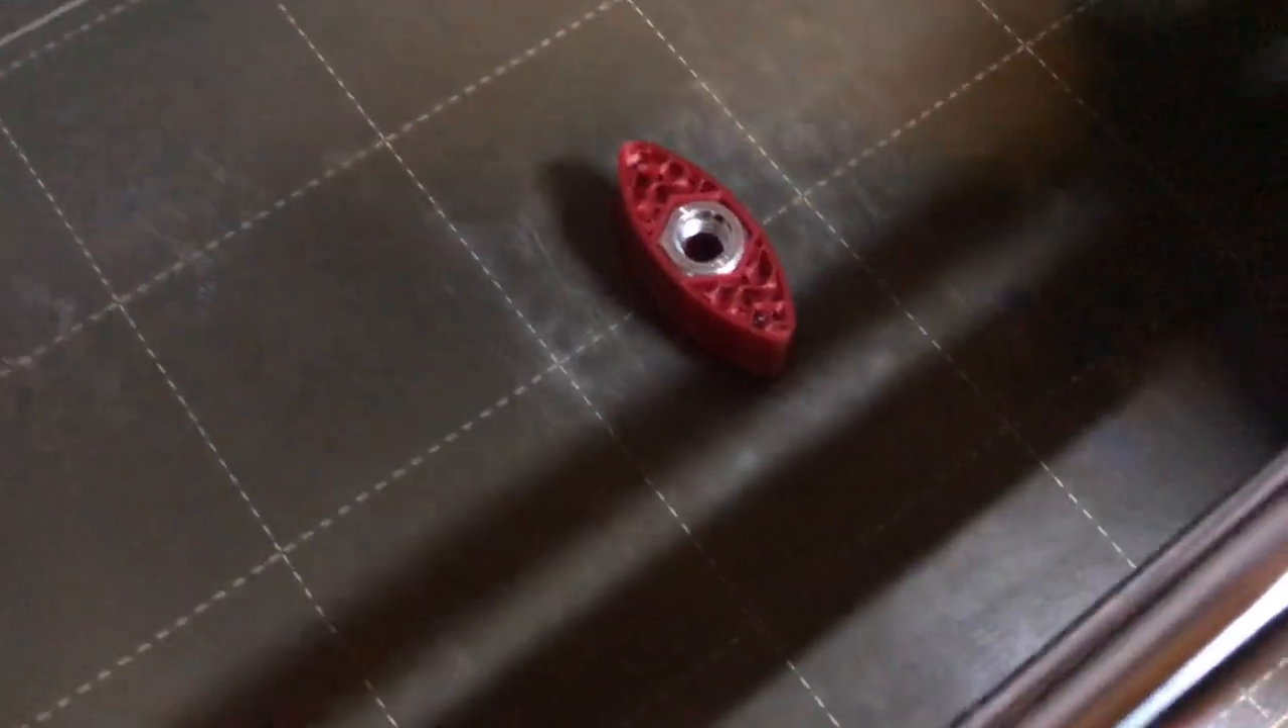So now we can put the nut in. So it just fits in perfectly.